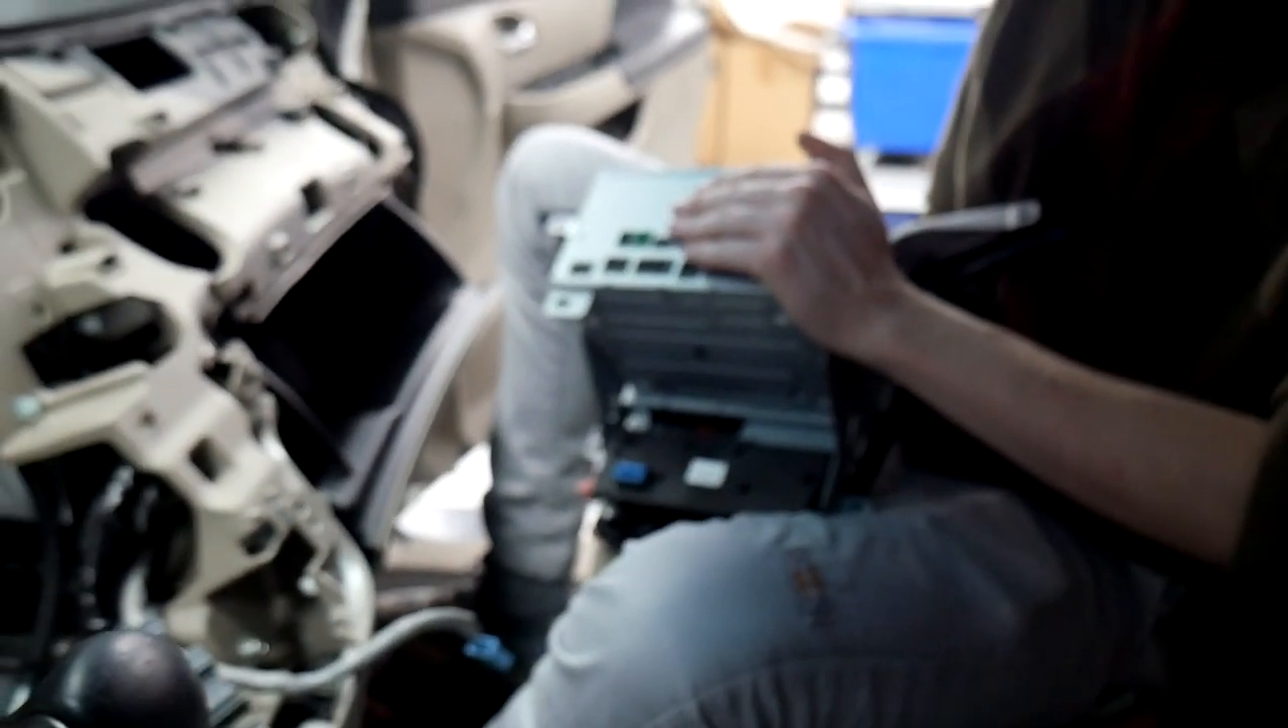And now we've got the radio removed.